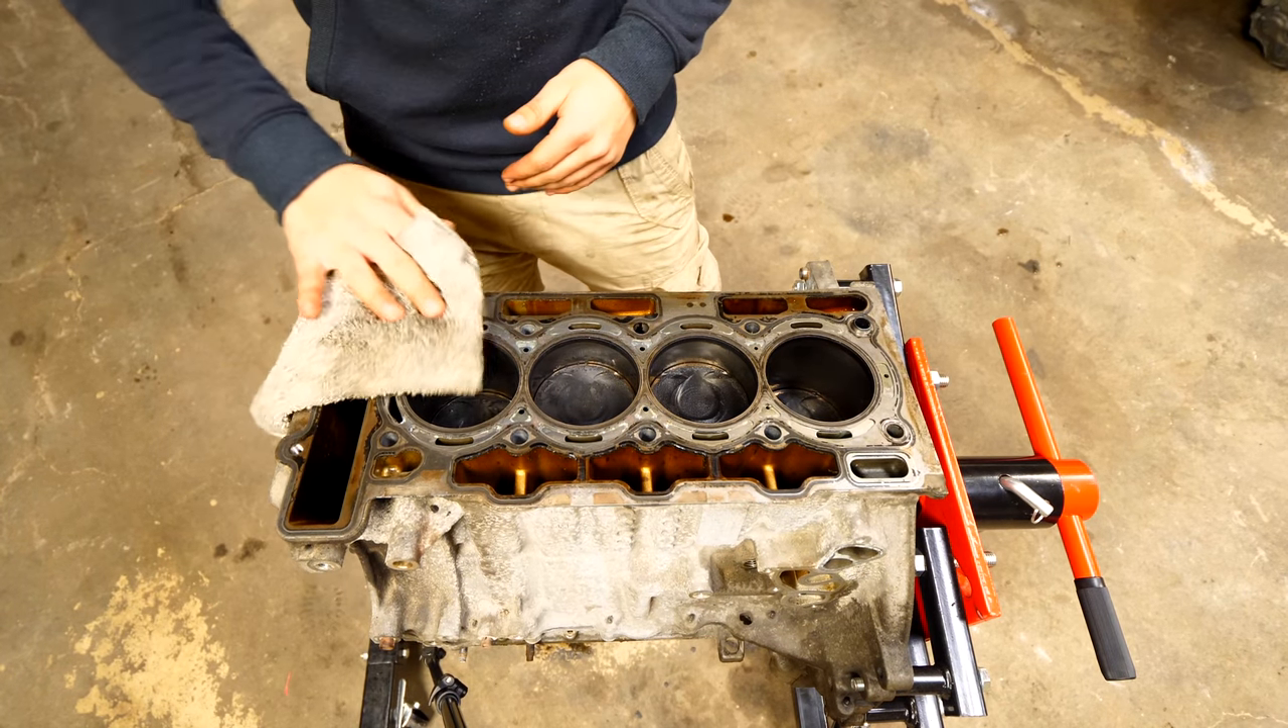With the head set aside, there is still one more thing that's found in between the cylinder head and the block, and that is the head gasket.